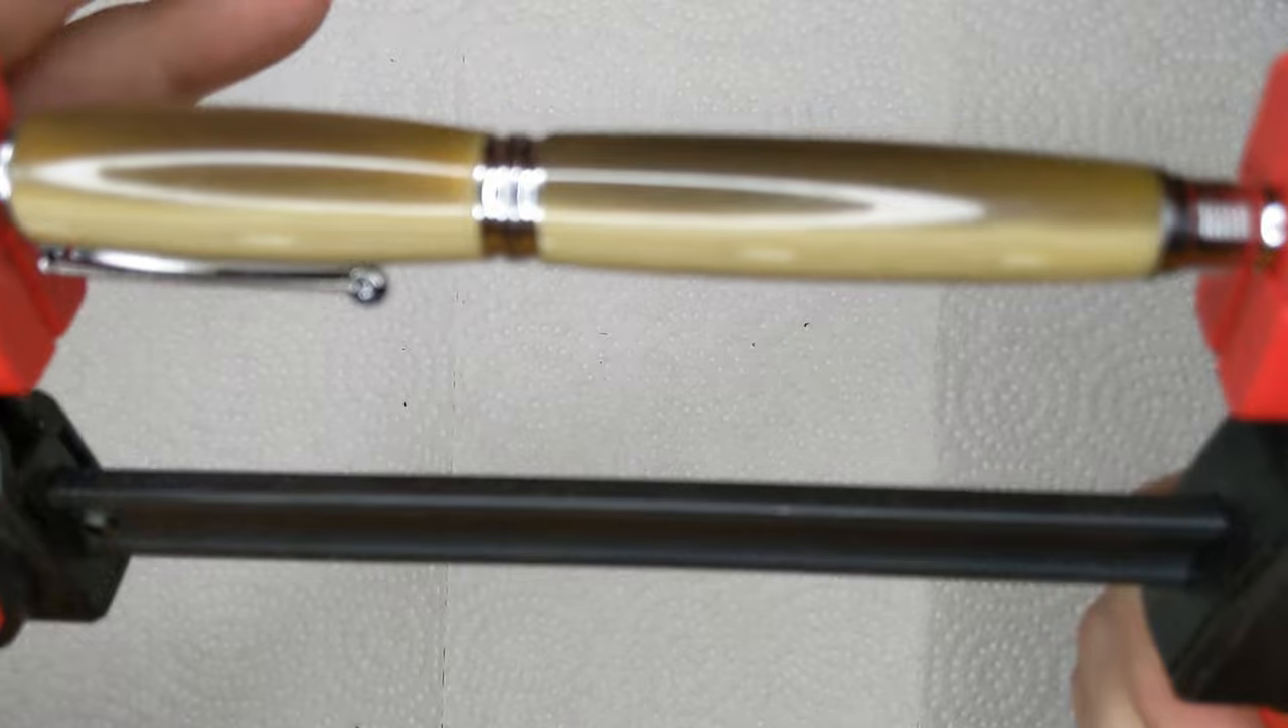And it looks like the pattern is lining up pretty good.